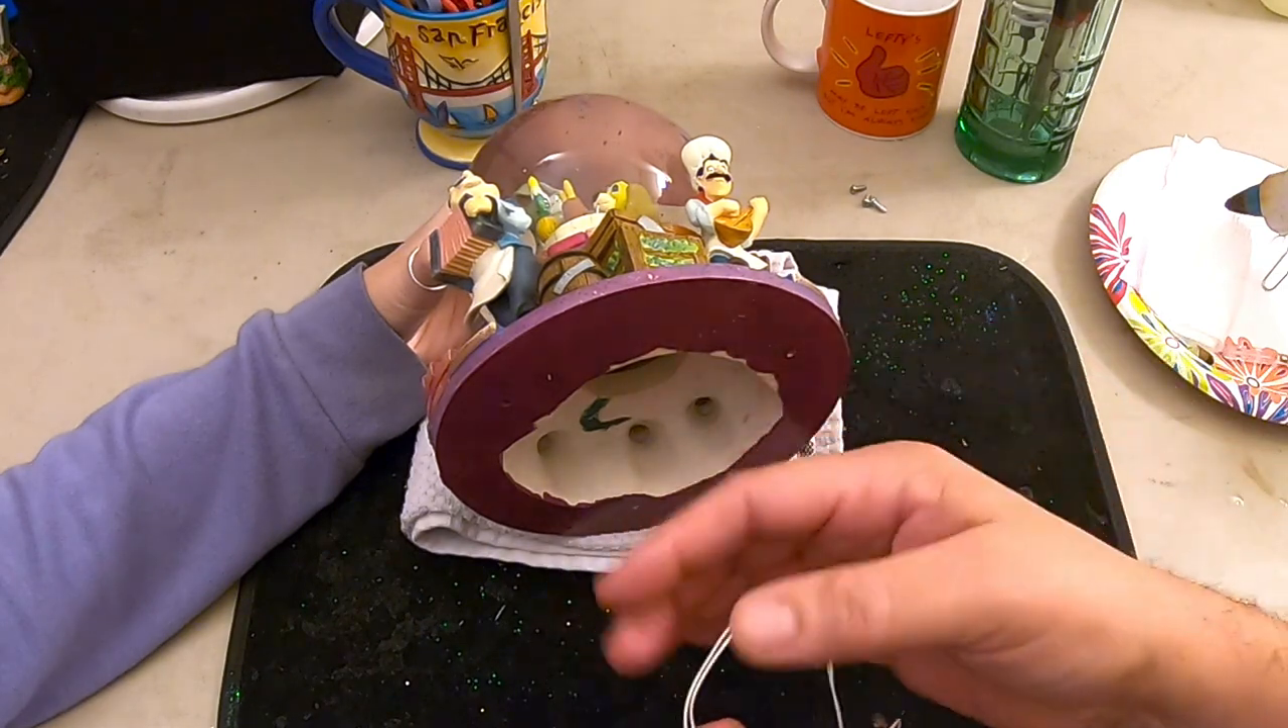And we have three spots here where these lights go so we got to get these lights back in there for those buildings and these just kind of slide in there.